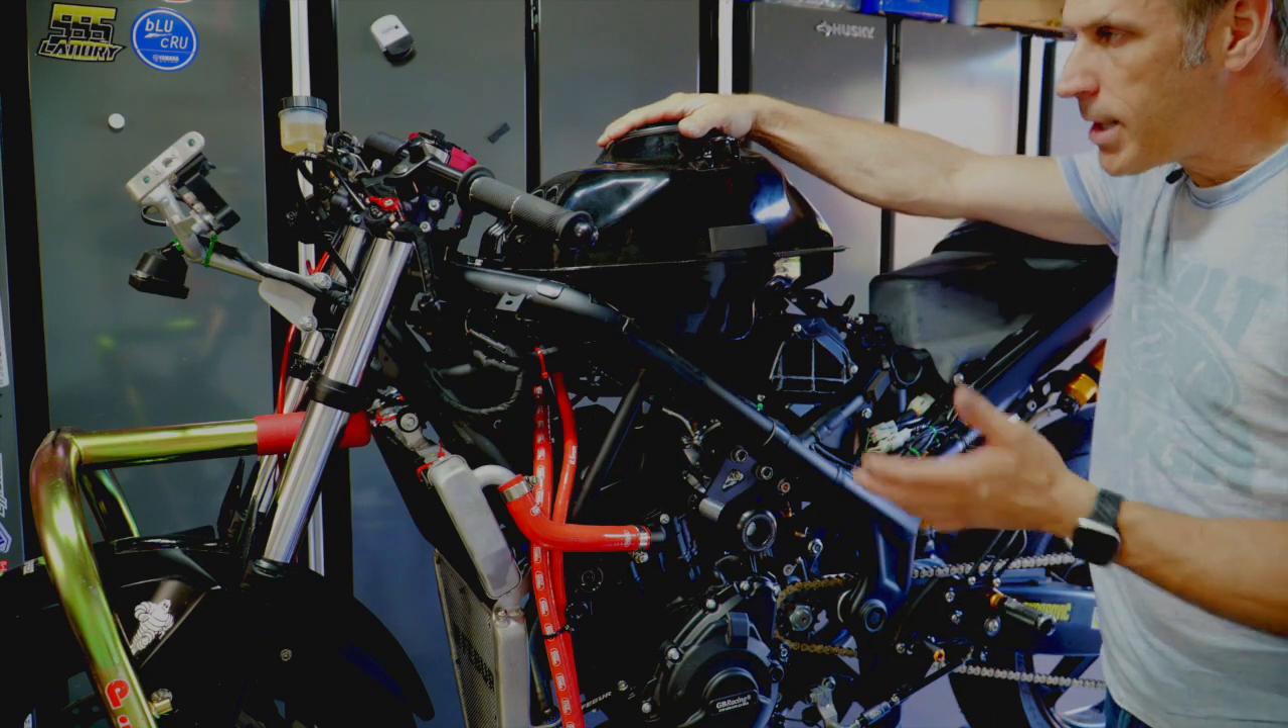So now you can see that i've removed the bodywork from the bike.